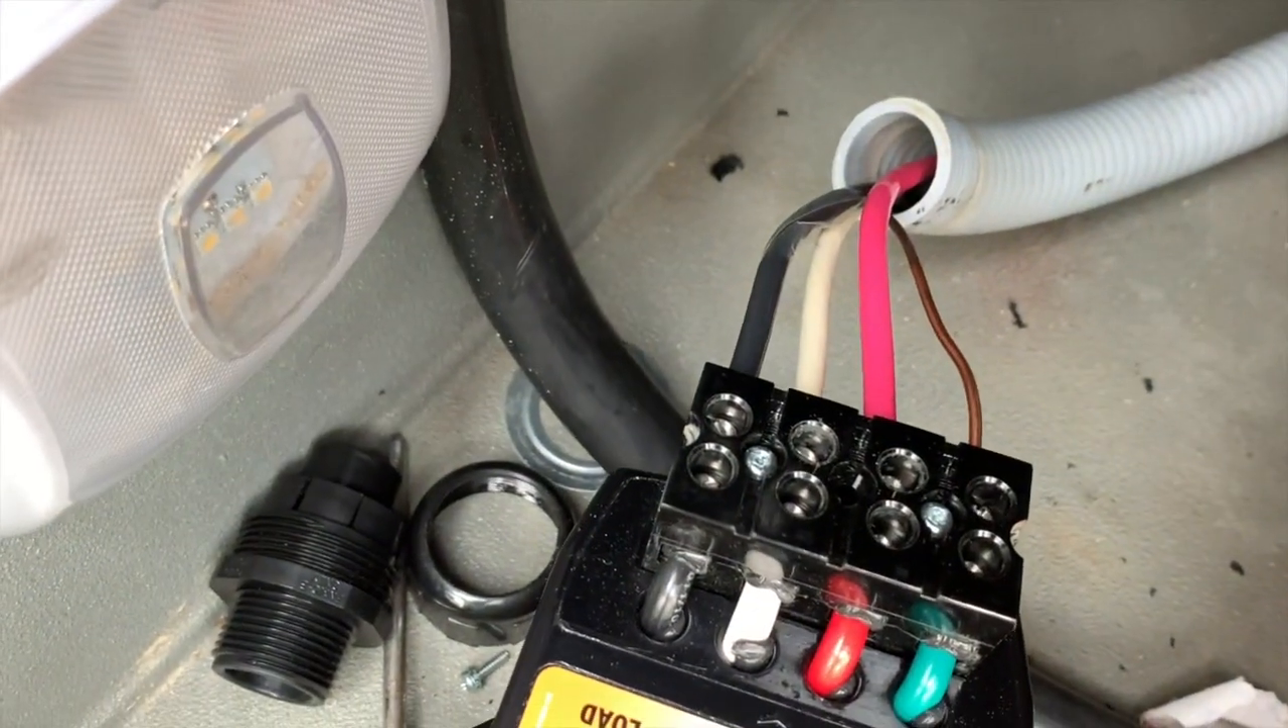Okay I got the four wires that go to the distribution panel in the coach connected to the surge guard unit and just going to put a little bit of electrical tape over that to clean it up.